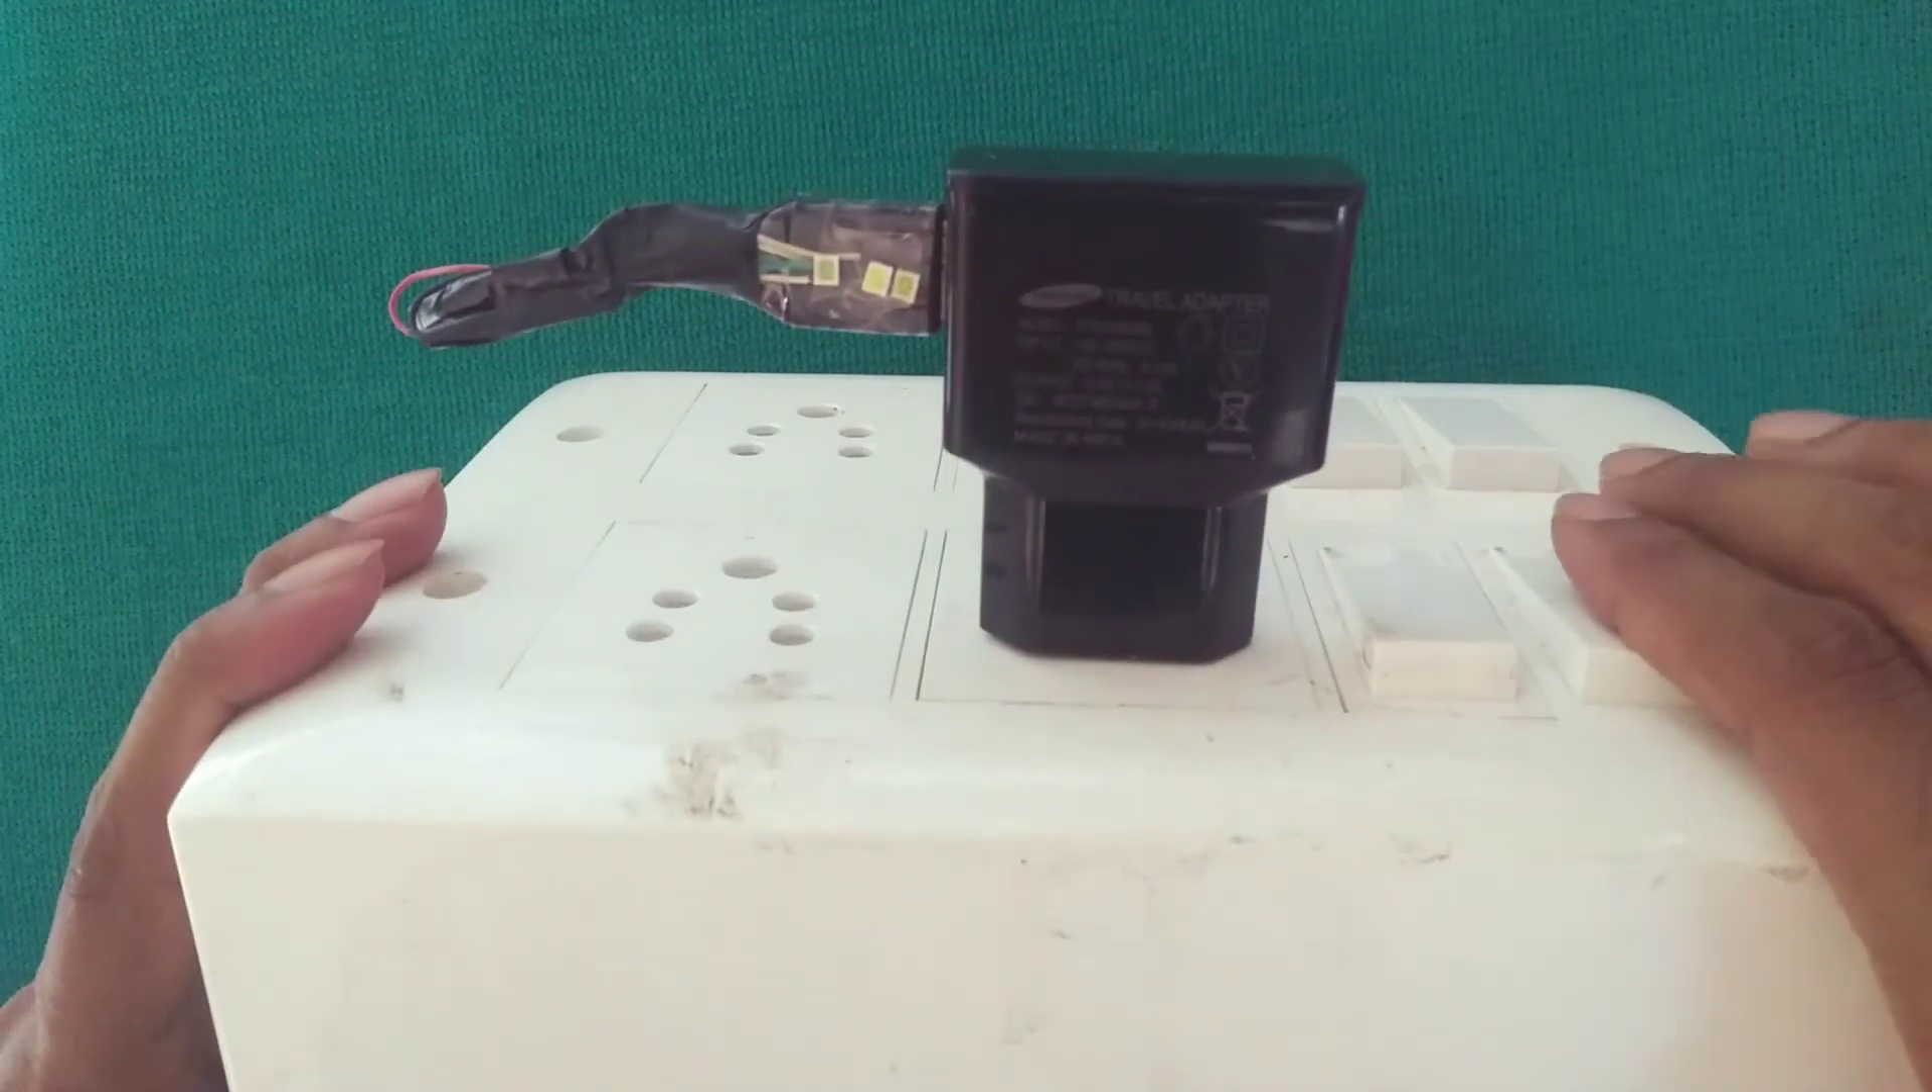तो यहां पर मैंने यह चार्जर लगा दिया।